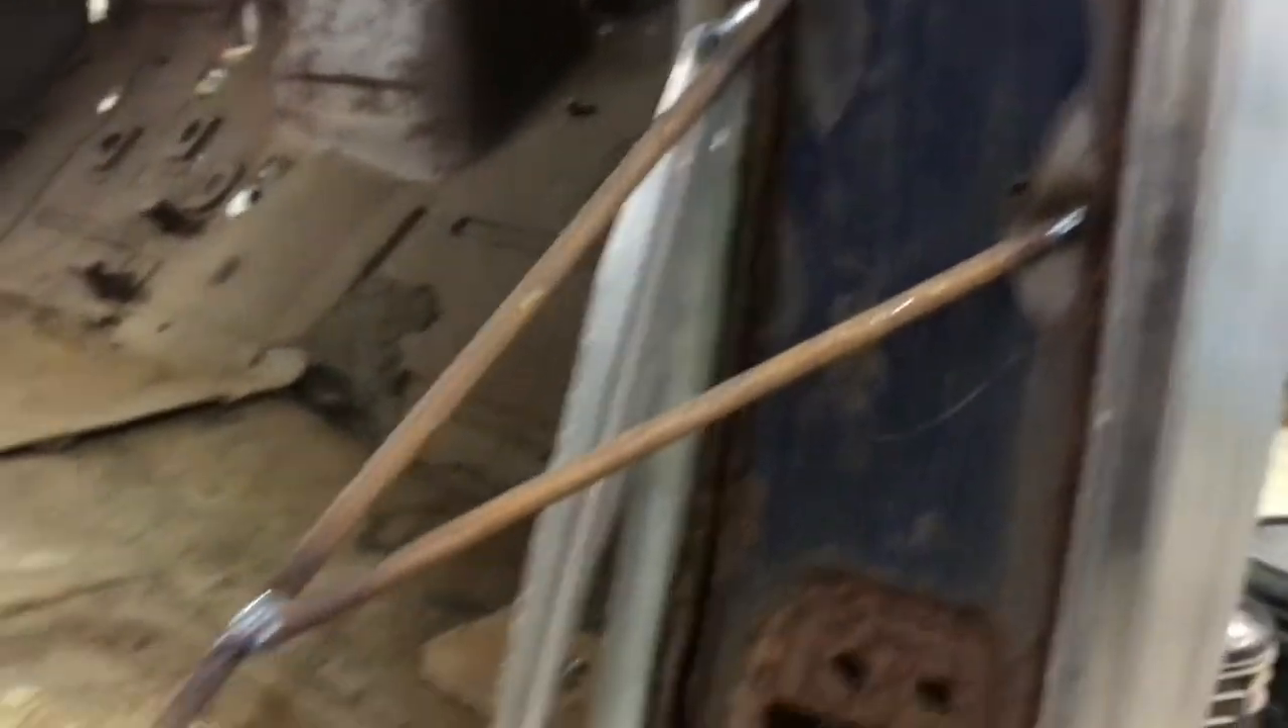So, I've gone ahead and welded some bracing in here, you can see.